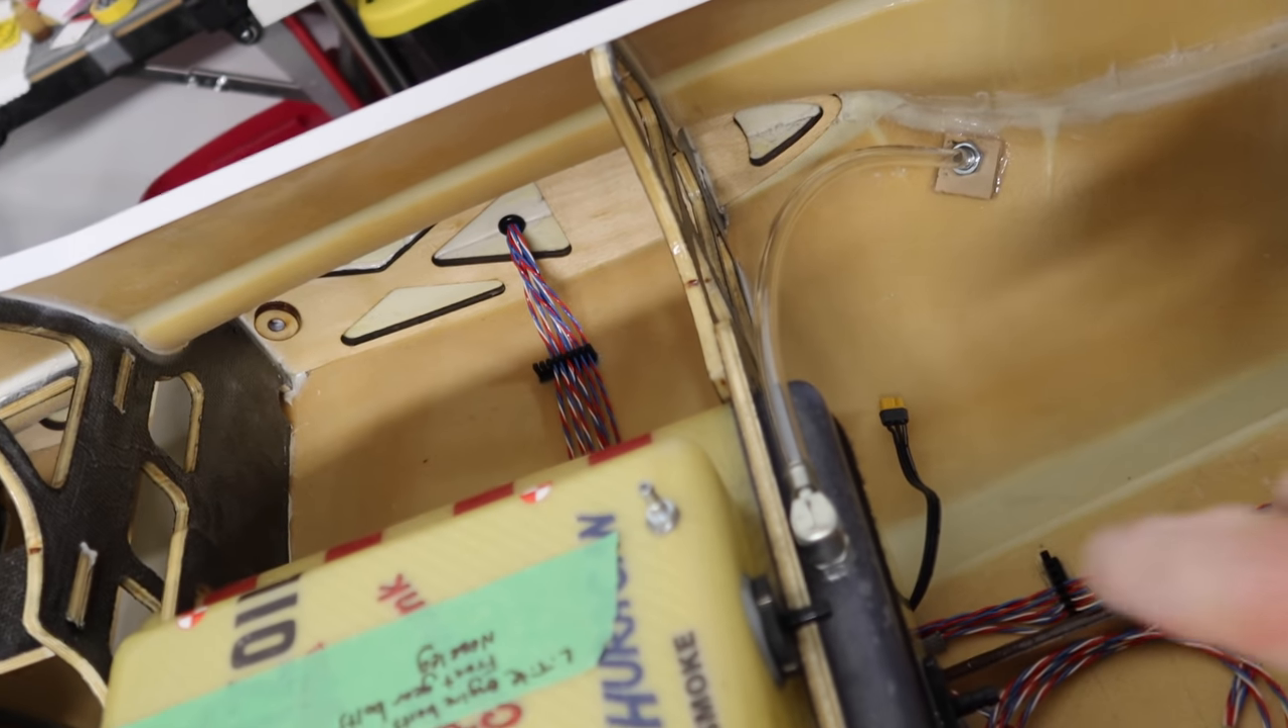All right and there is the vent line nice and clean and simple and short so no breathability issues on this one because it is massive tubing a nice short length and we're good to go with the vent line.